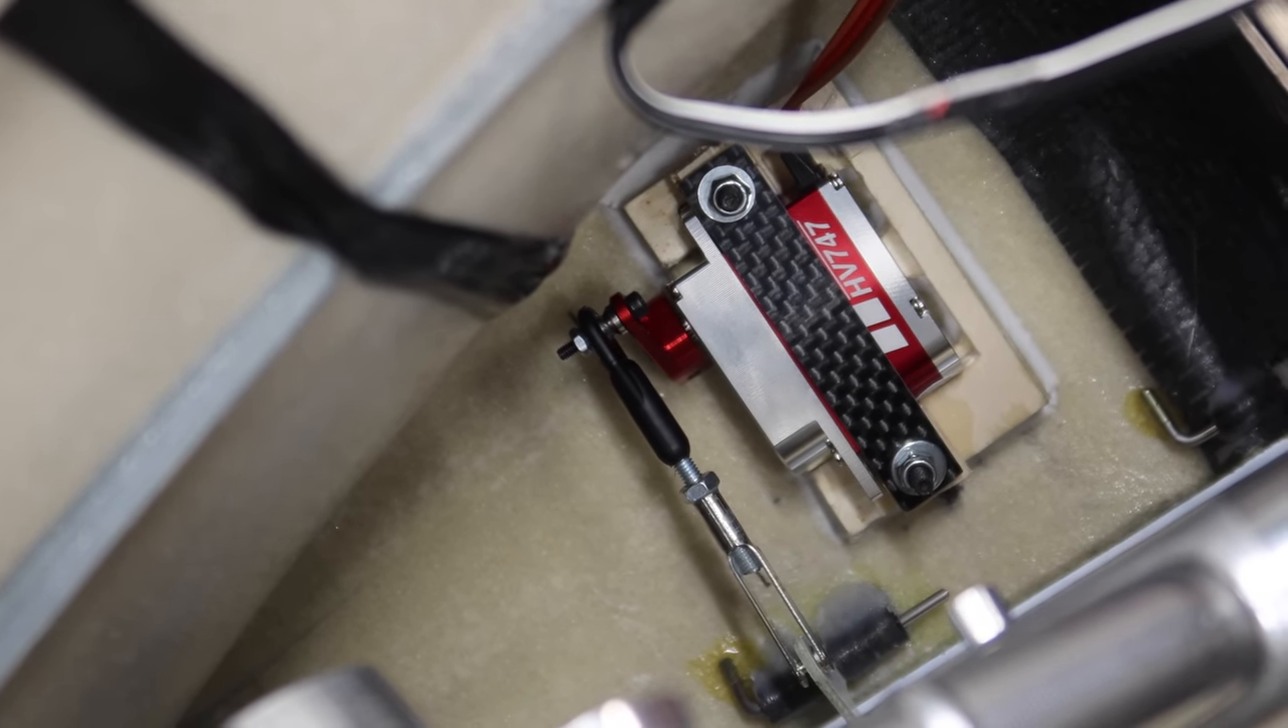So we've got the servo installed there.